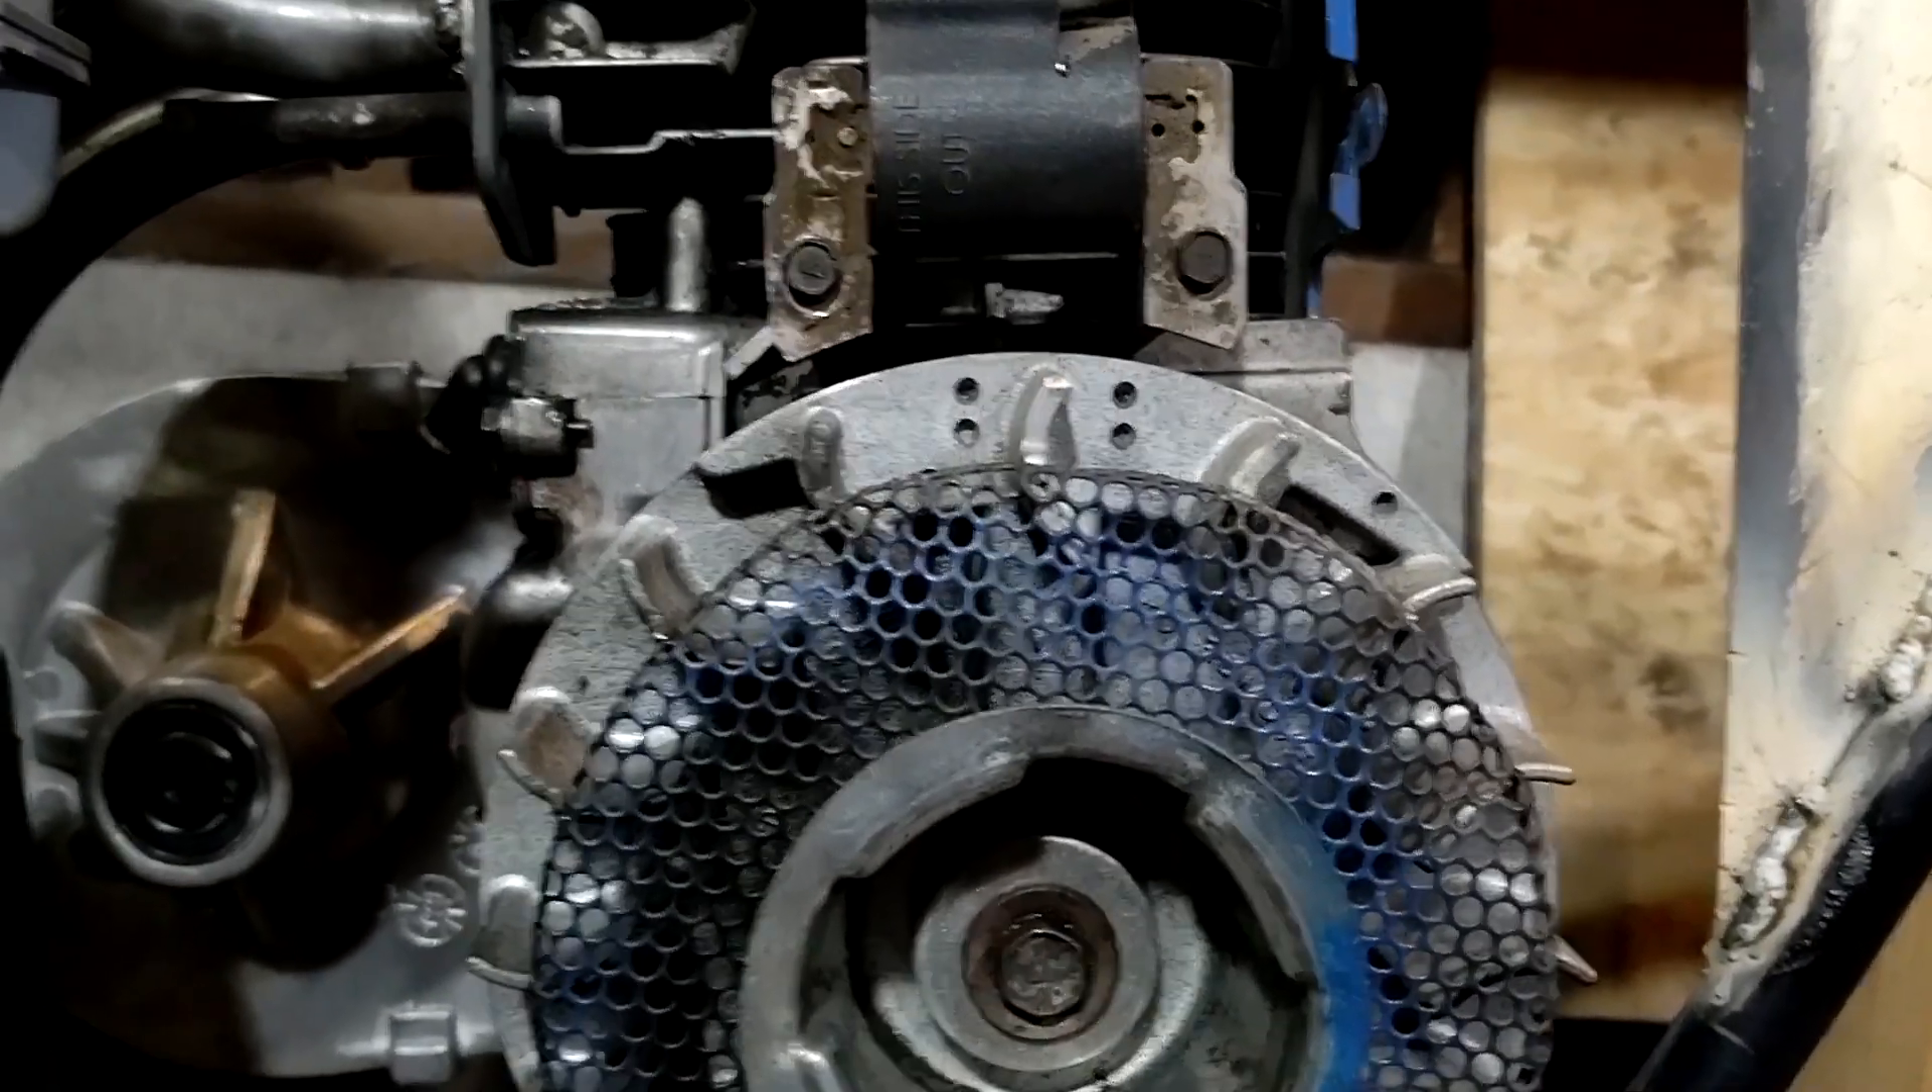Okay, so got the coil on, got the flywheel on.